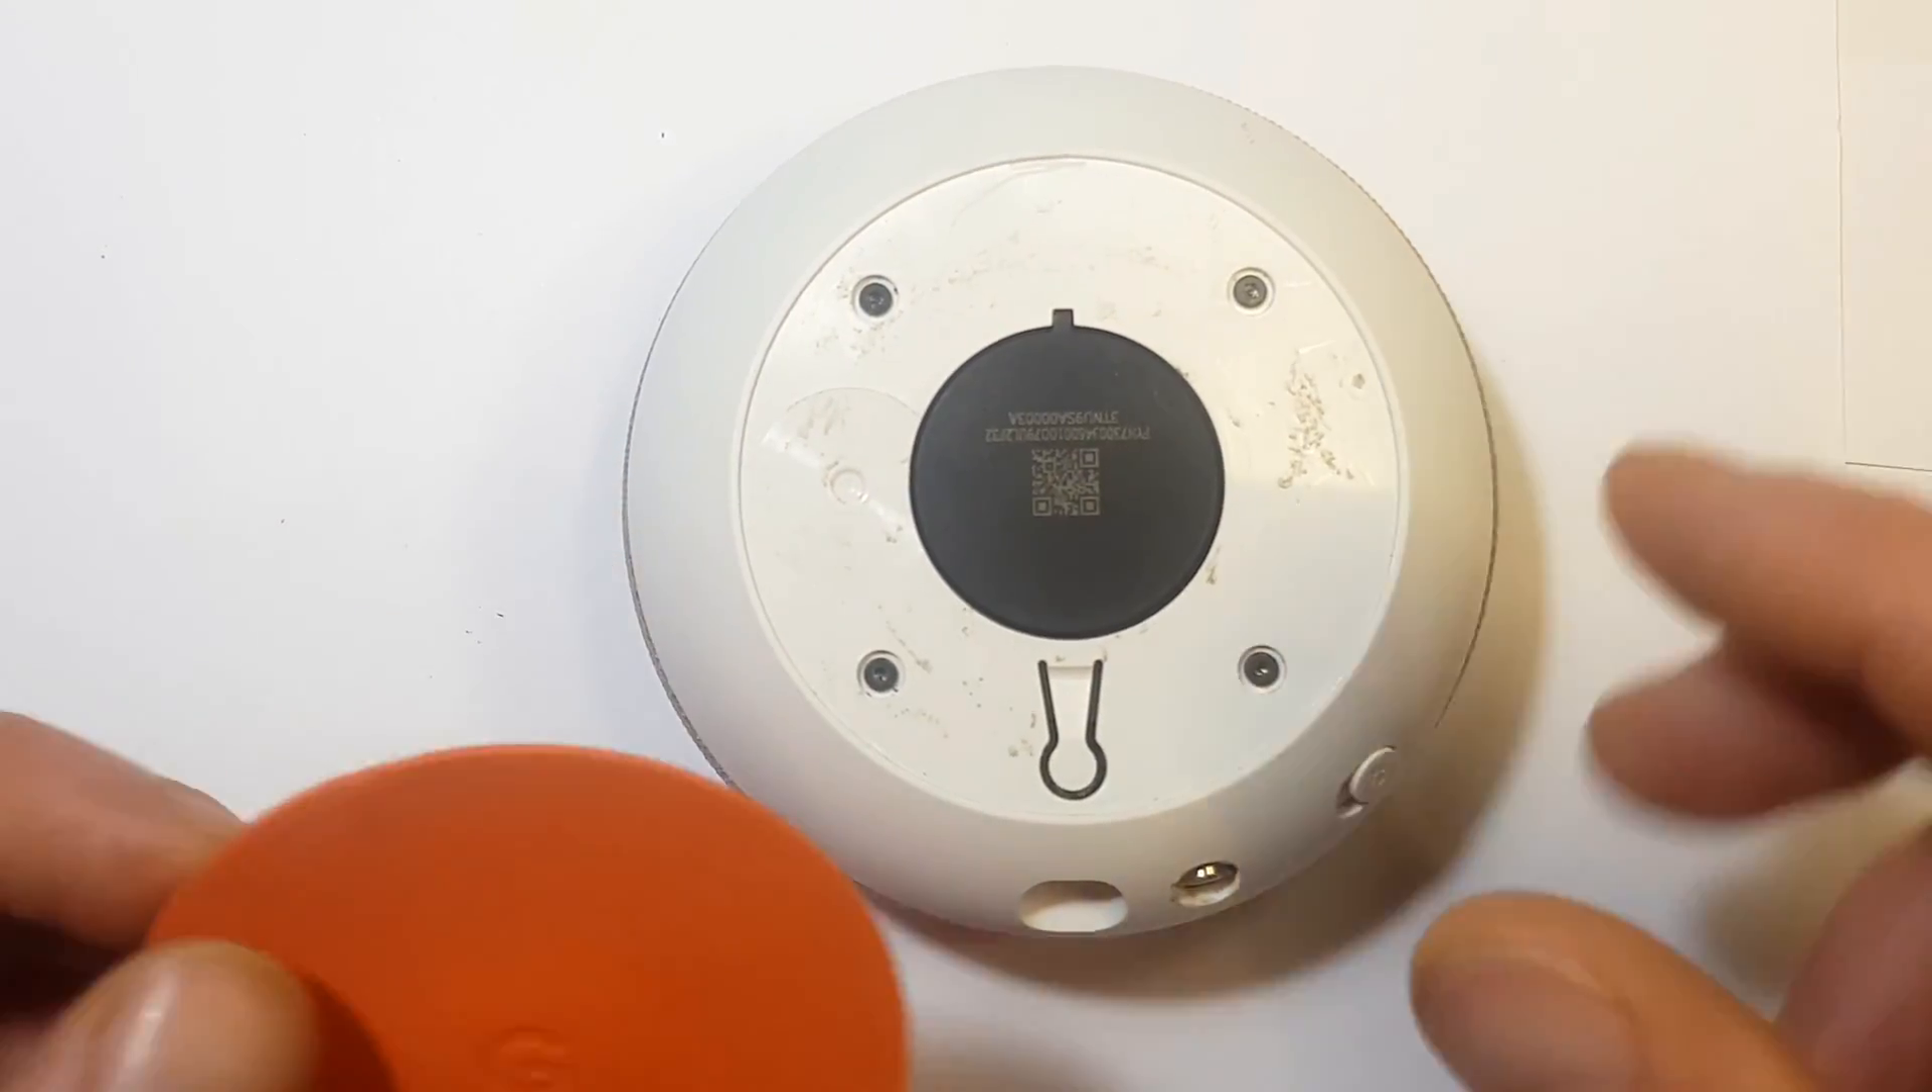And now while talking away I've managed to get the screws put back in.